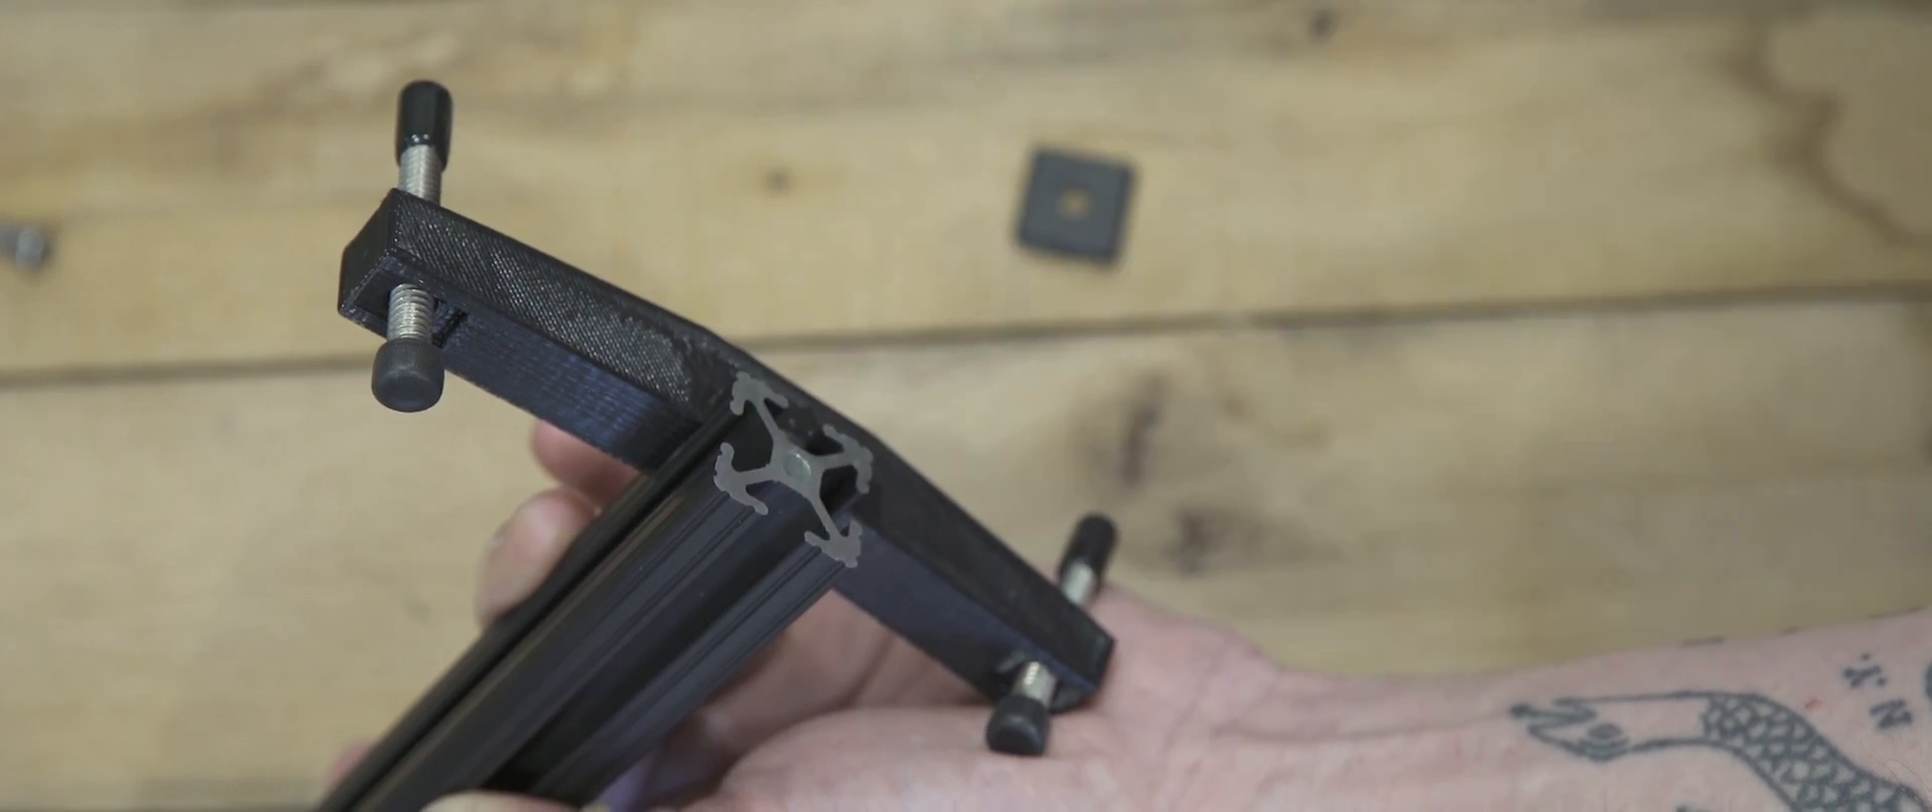So the only thing left to do is to add caps to the ends of the rail.